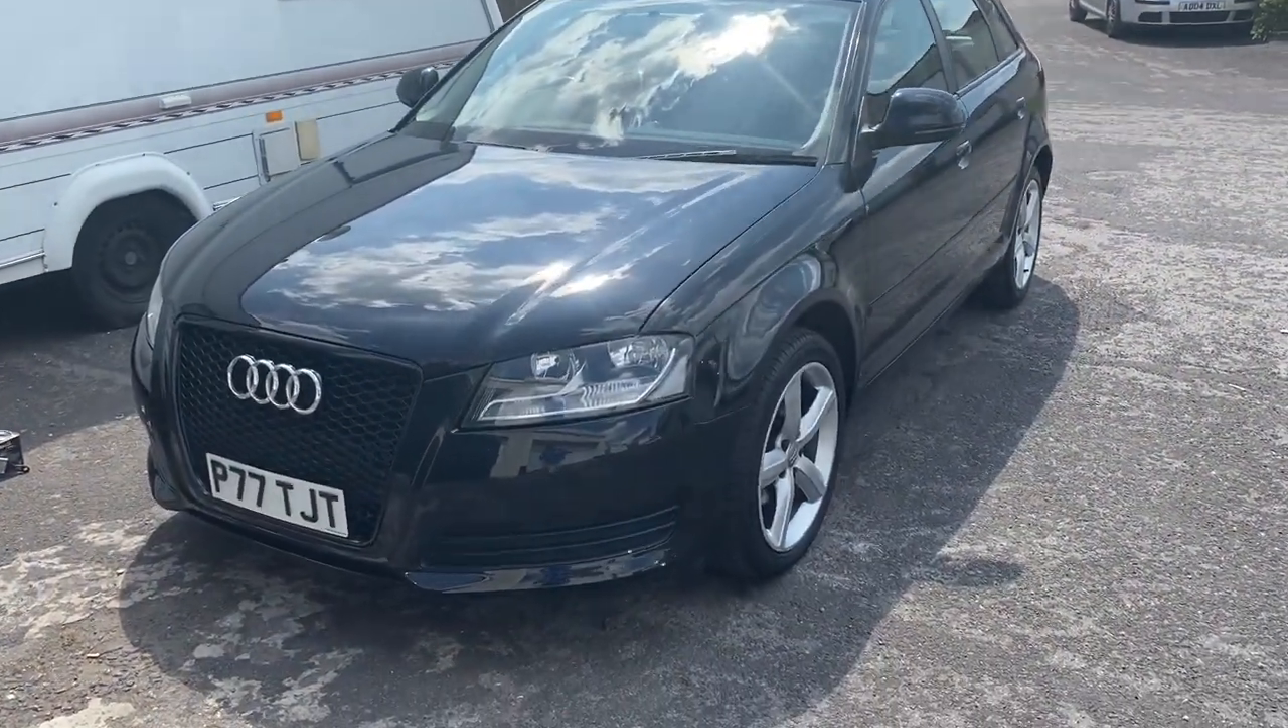So guys that's the plate pushed on and that's how it's looking.